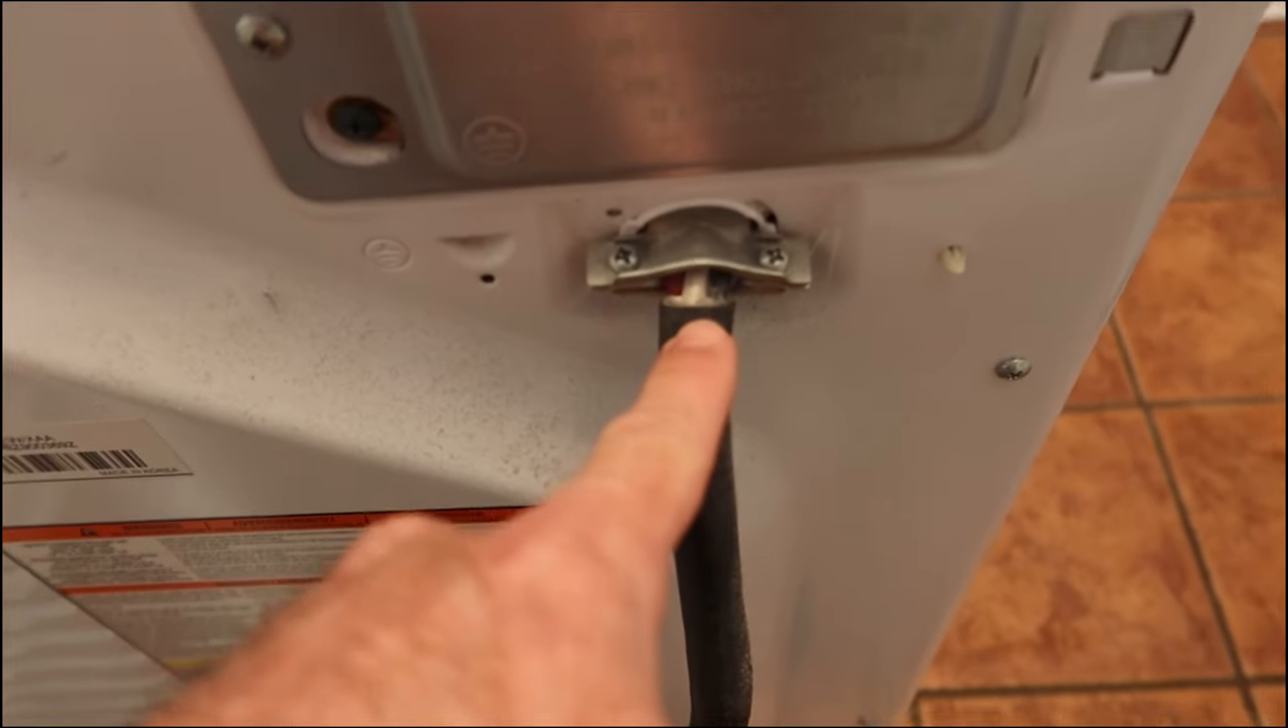I noticed that this power cord is out a little bit of the the sleeve the retainer clip here.